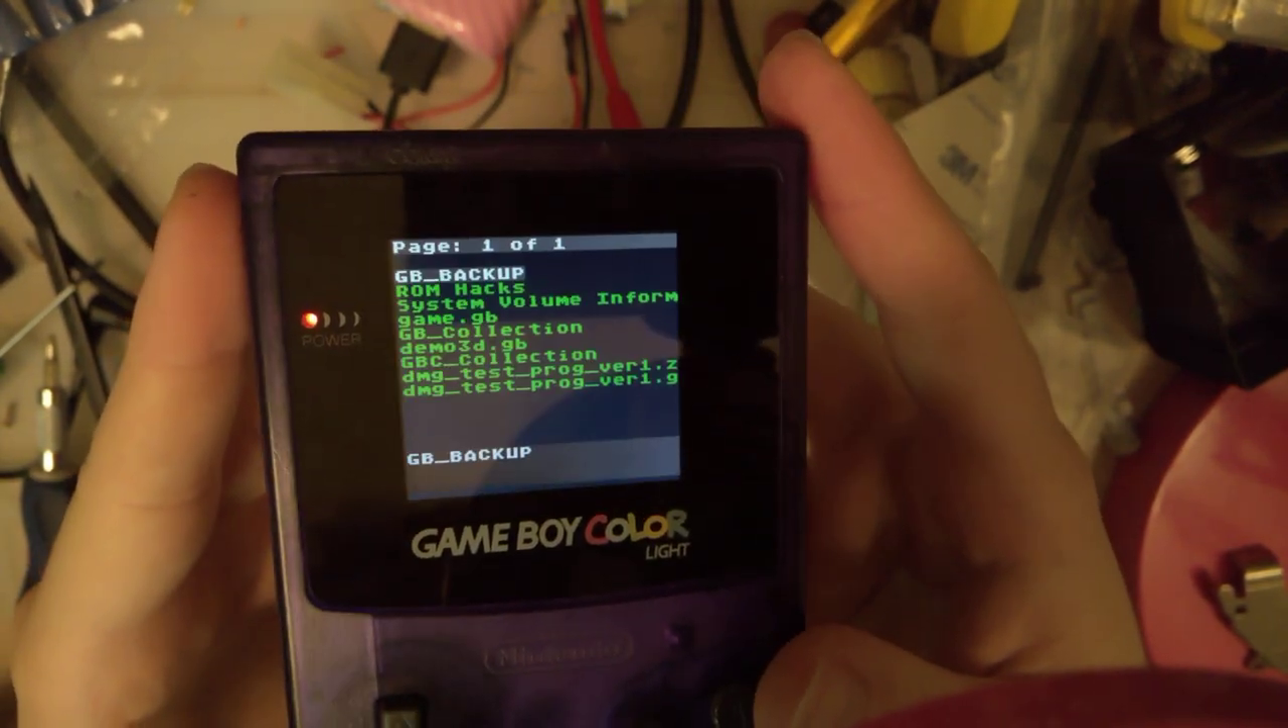There we go. Screen's nice and centered. Everything looks good.